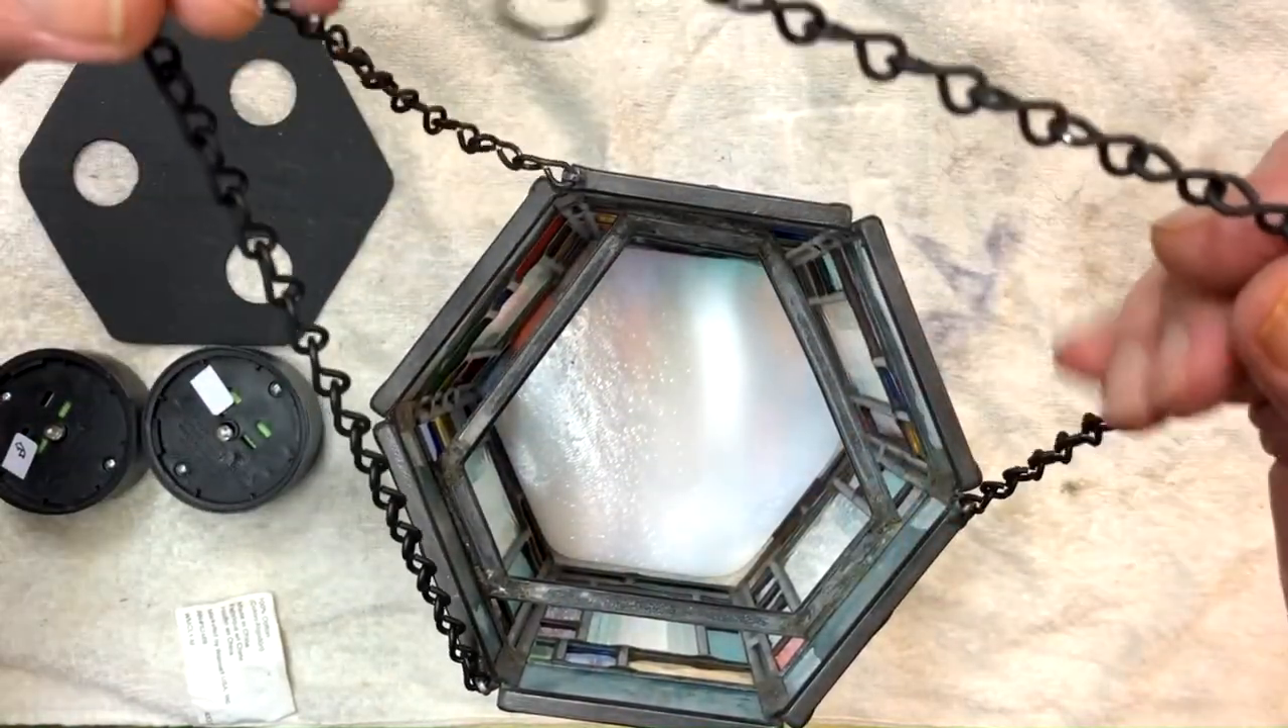I've already installed the chain here you can see the chain.